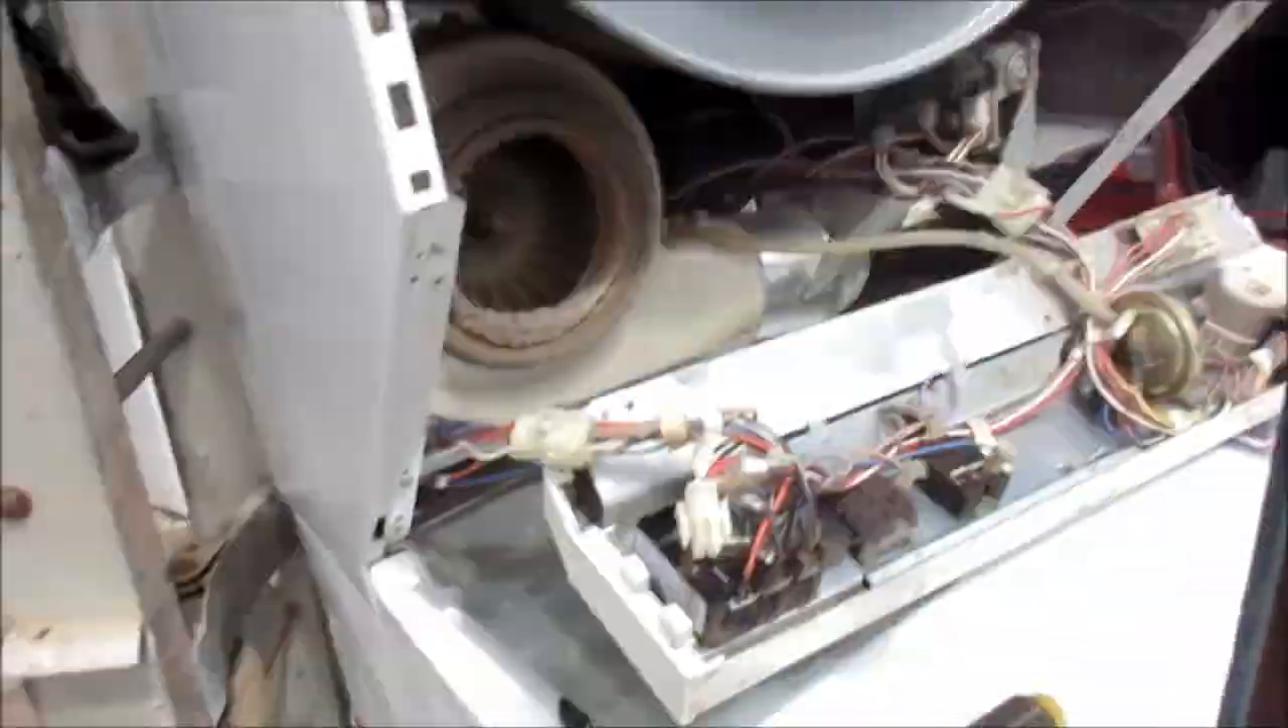Okay so we got the front panel off.